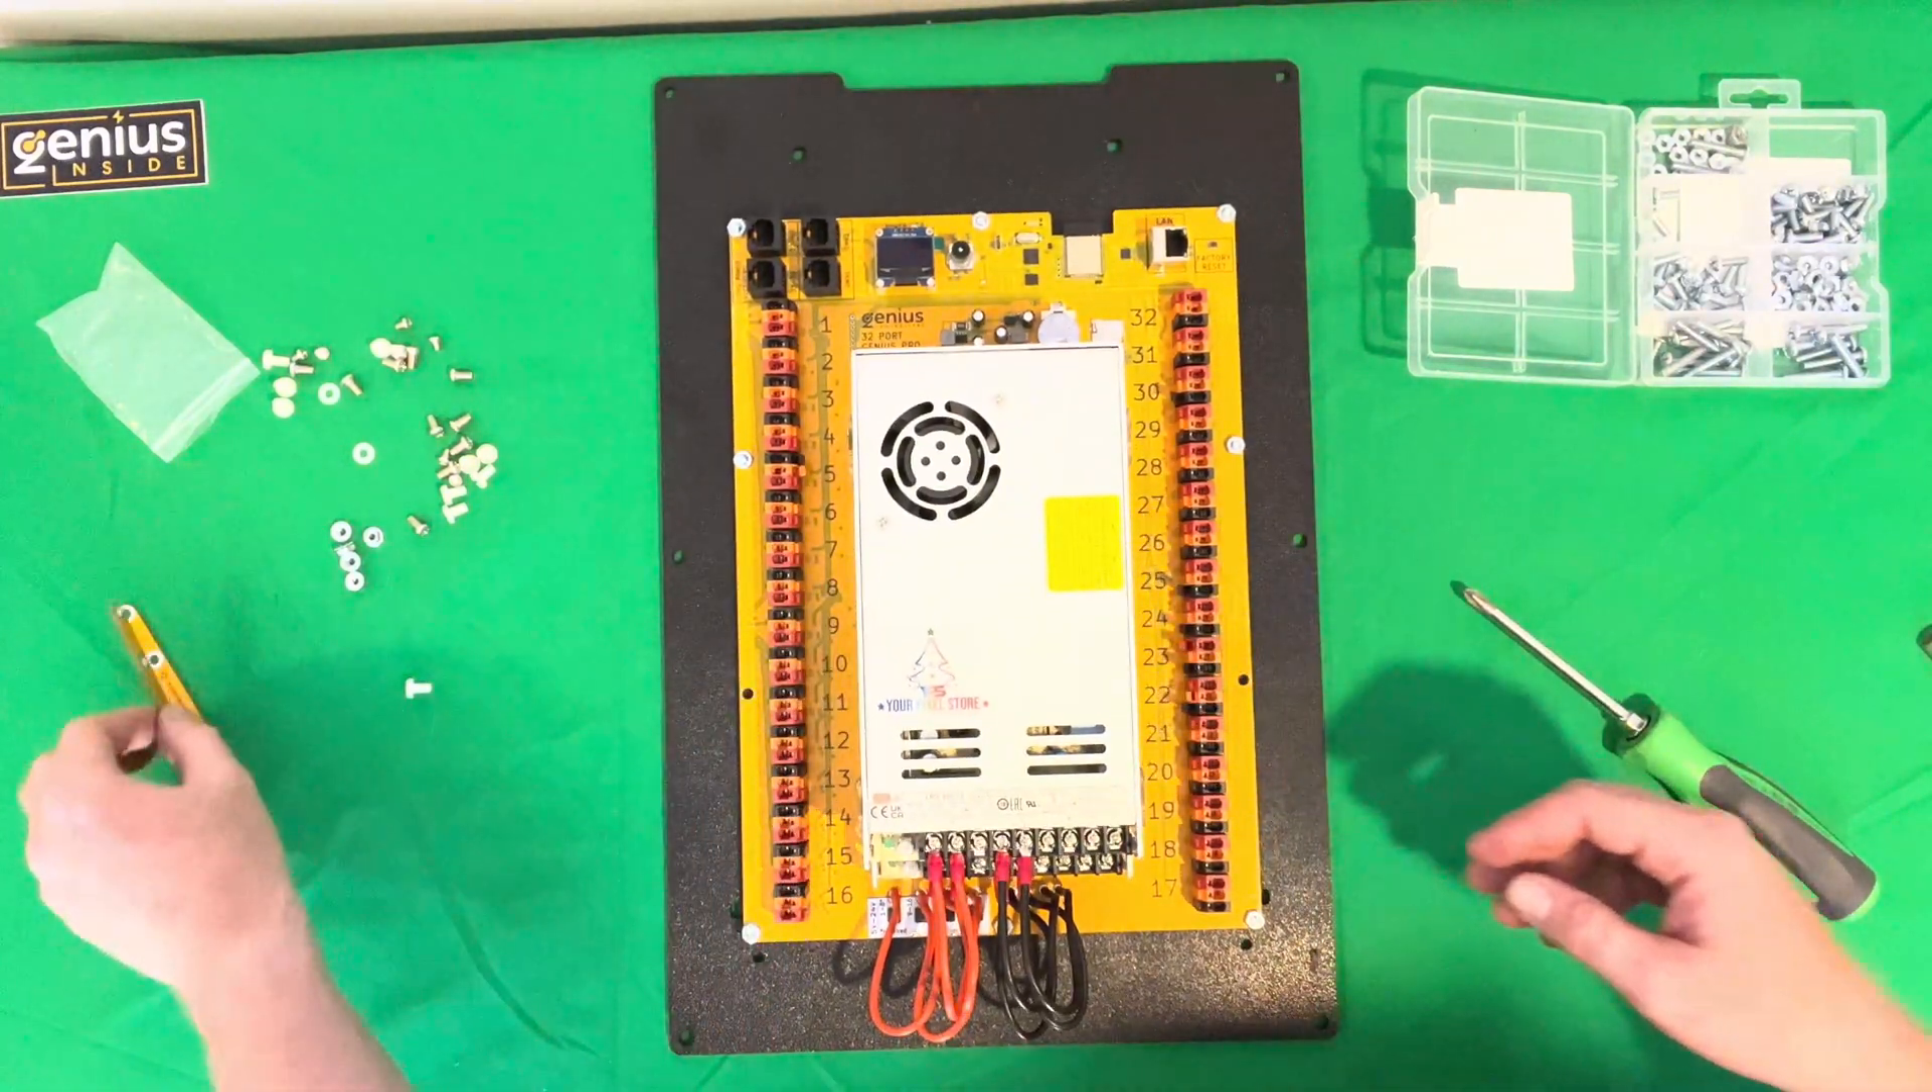Now our power supplies are connected to our board our board is secured to our backer plate and we can go ahead and we can put this into the metal enclosure.